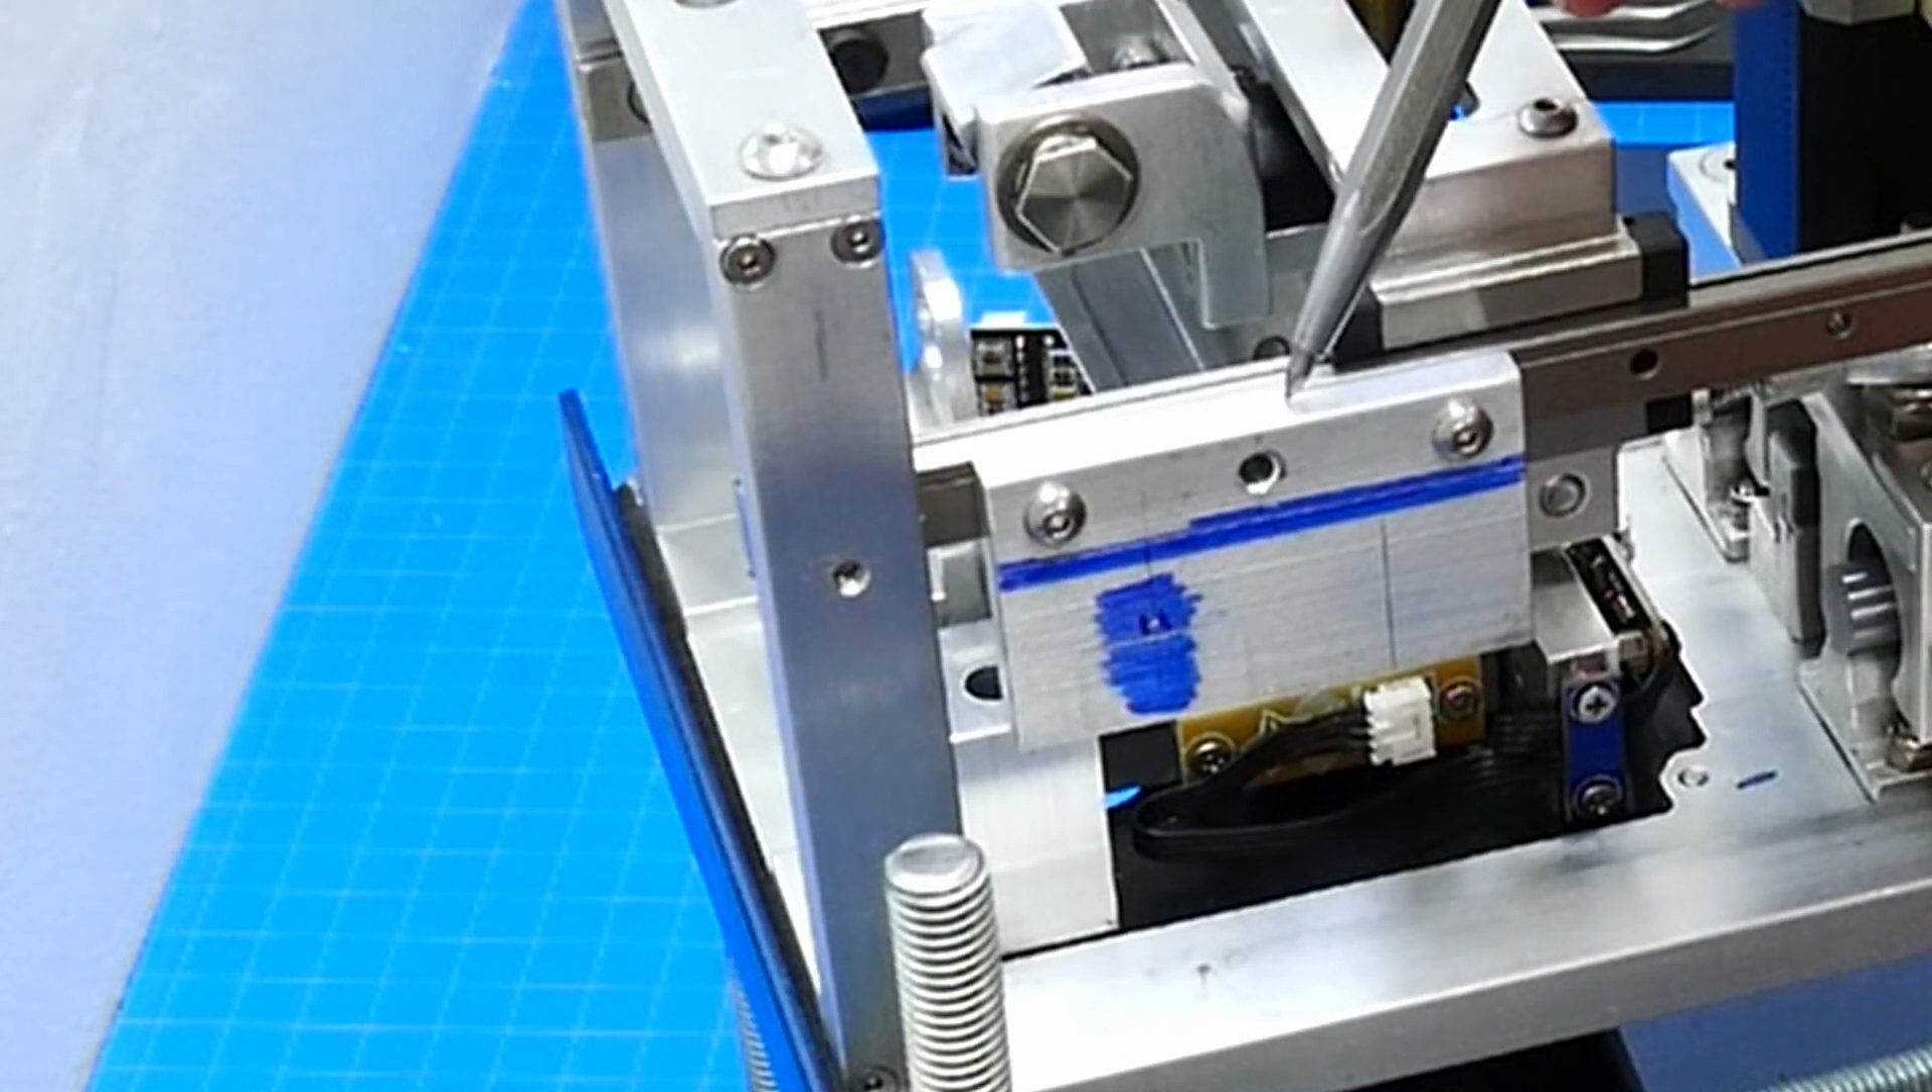Okay, so I have mounted that little plate I just drilled out.